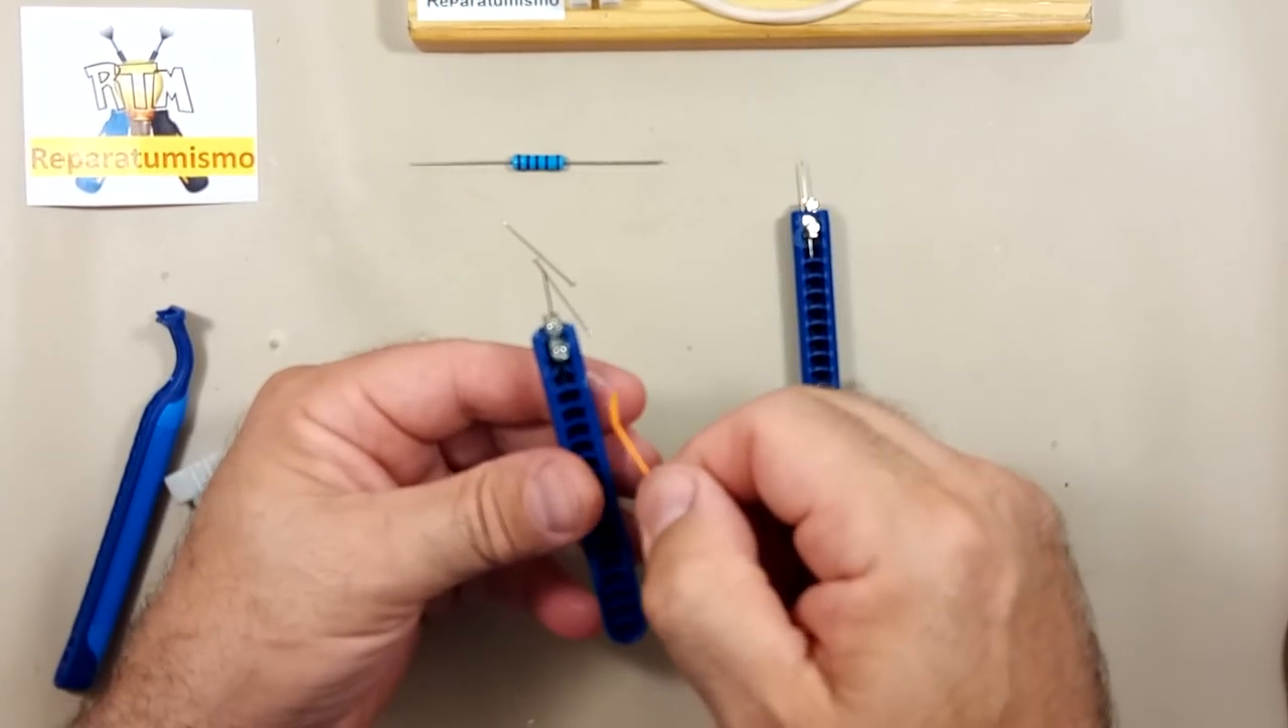Ya tenemos las agujas colocadas en los mangos, introducidas.